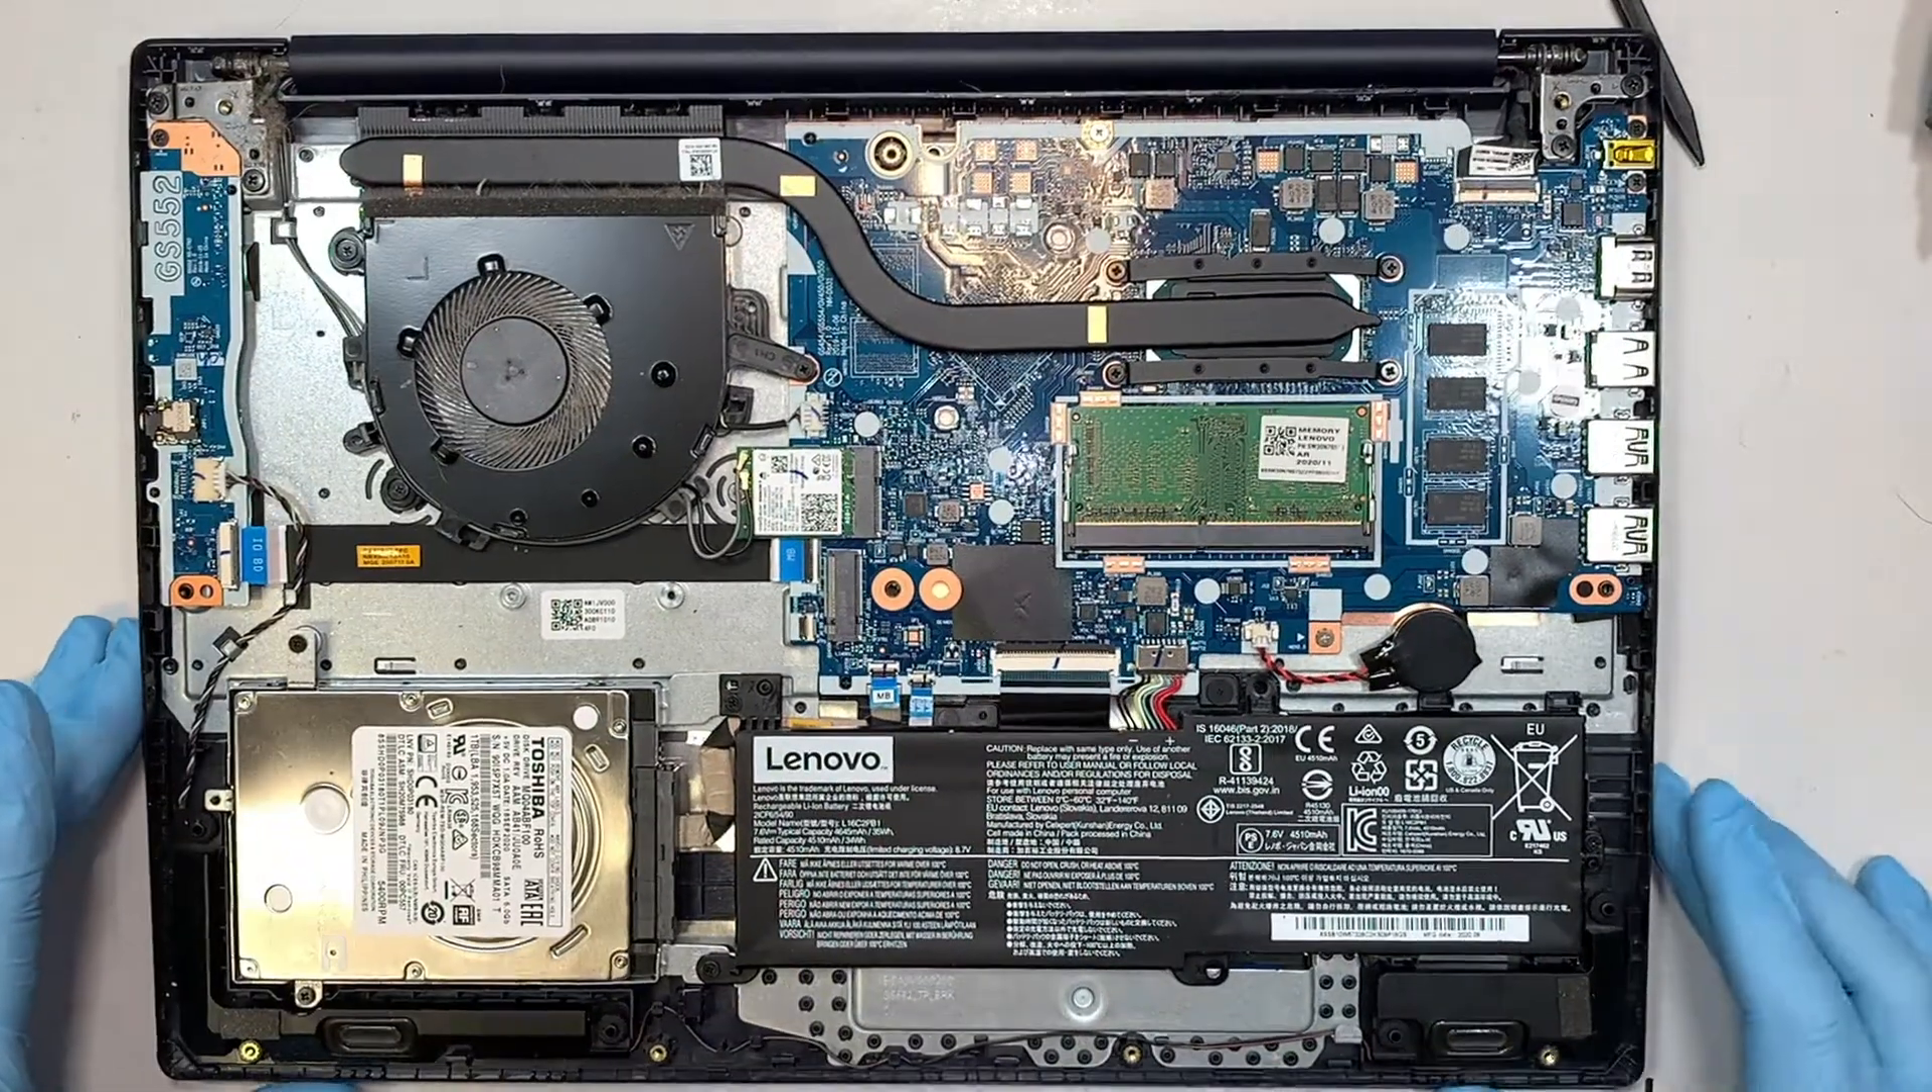Once you have removed the back cover, you can see your entire computer here is being exposed.